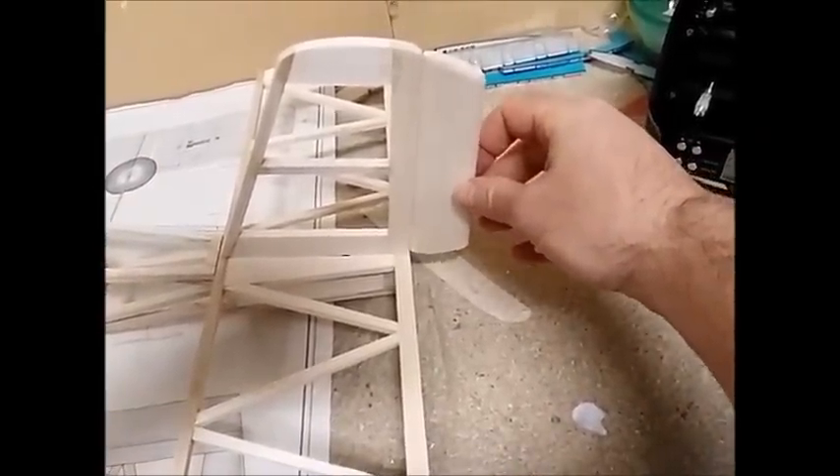I've also made the rudder and shaped it as you can see and then the next thing I need to do is to hinge it onto the back of the vertical stabilizer.